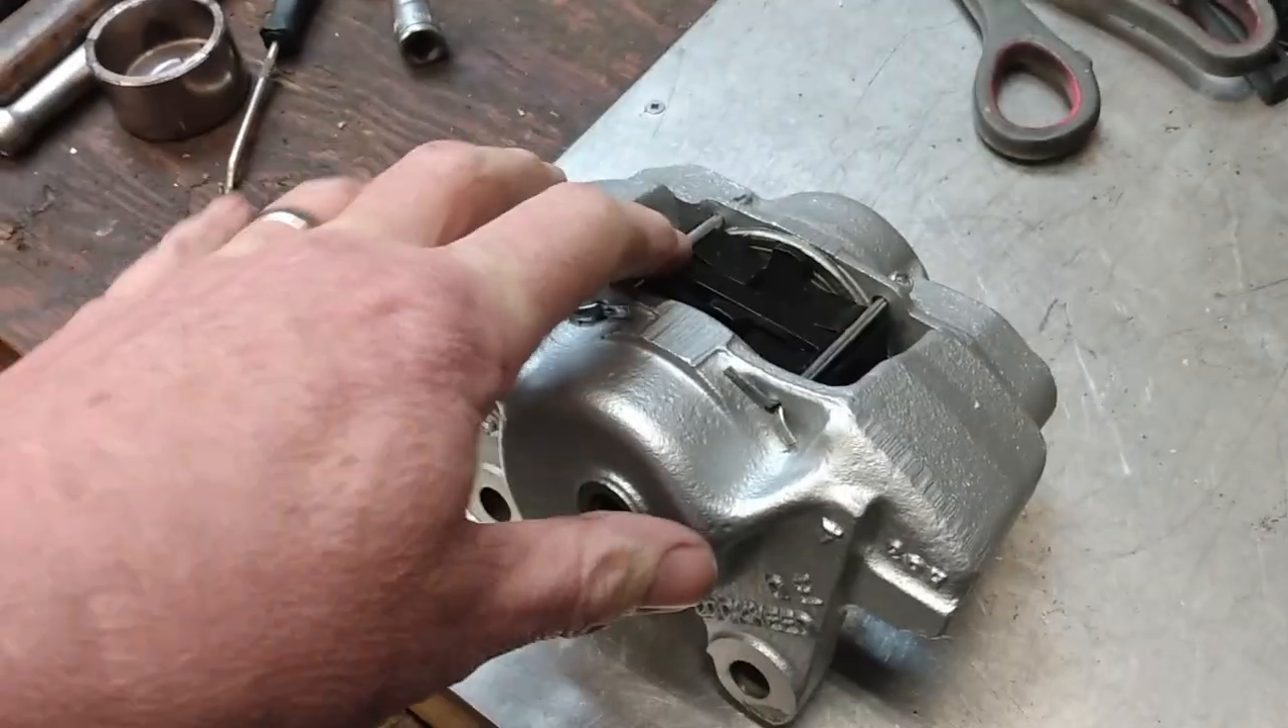So there we have one of the brake calipers repainted and all put back together.